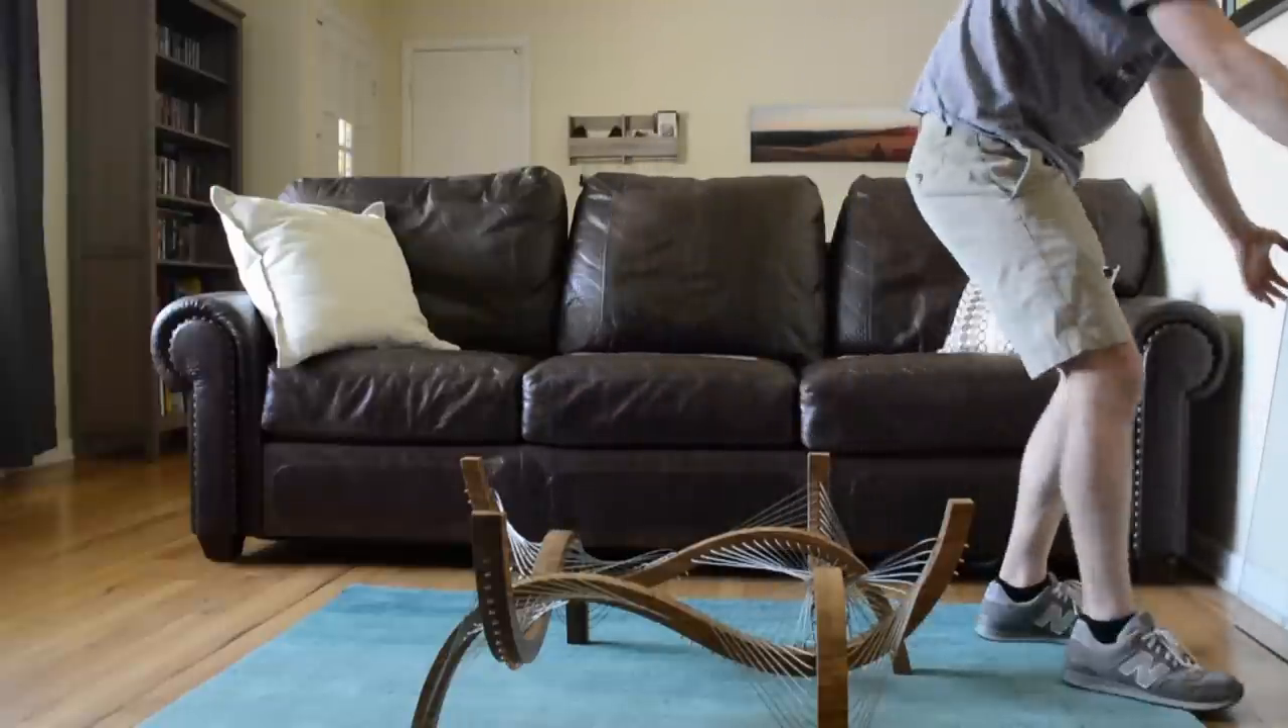So I have the base right in front of me and all that's left to do now is to add the glass.